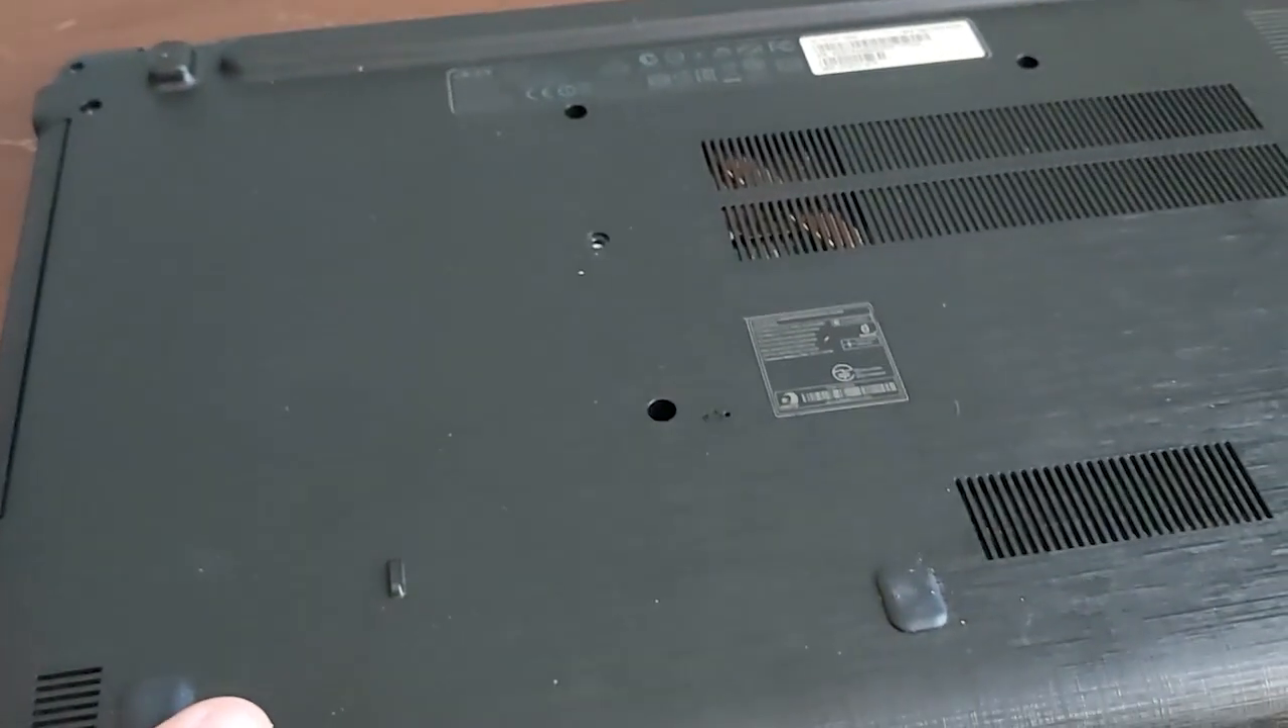So I've got the laptop cover back on.